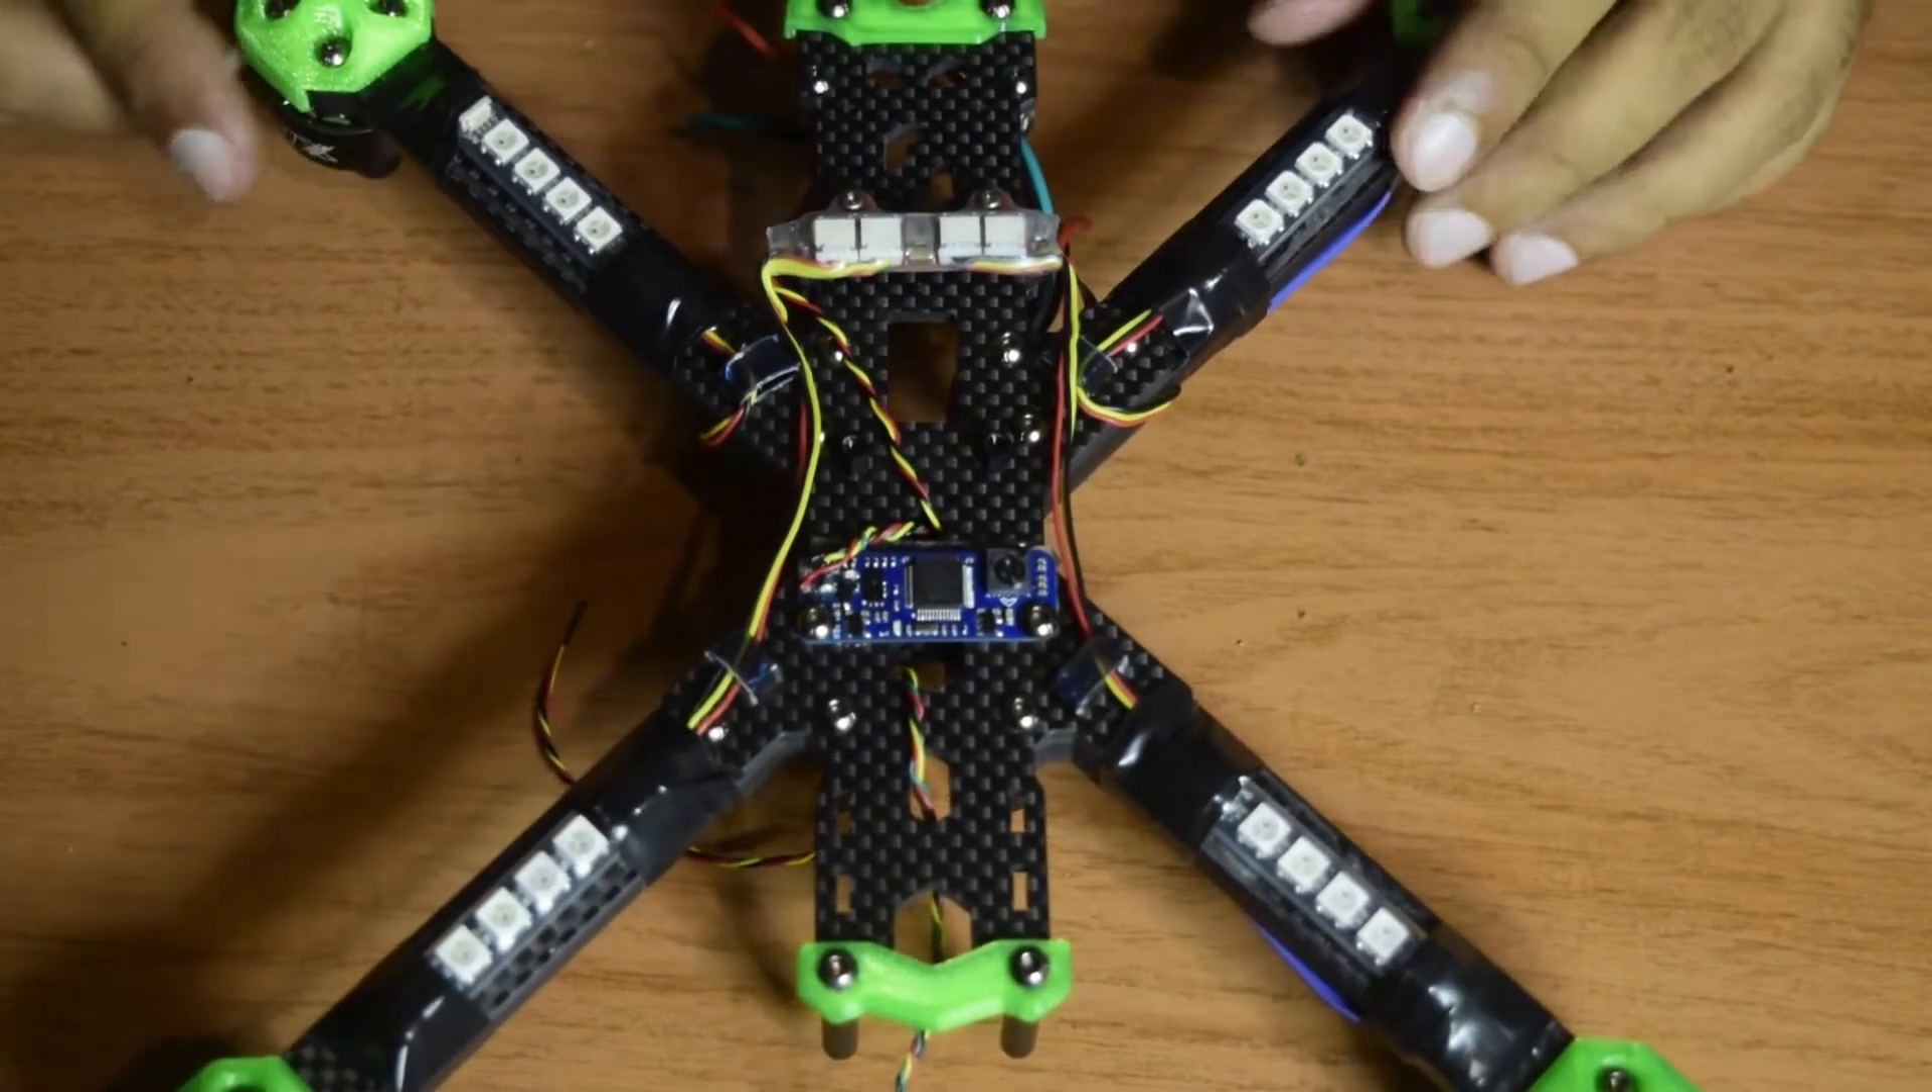So as you can see guys I have finished my connection of the LED strip right here onto the drone frame.